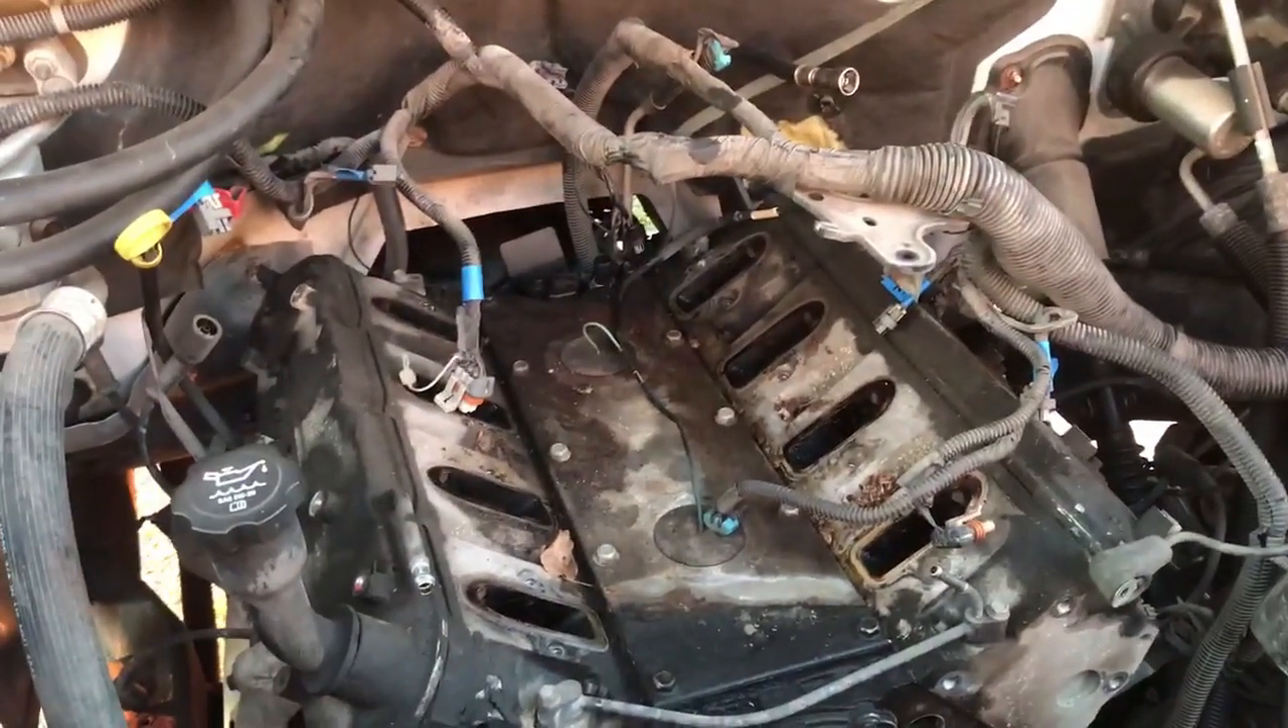We got the intake off. Got everything off the front of the engine.